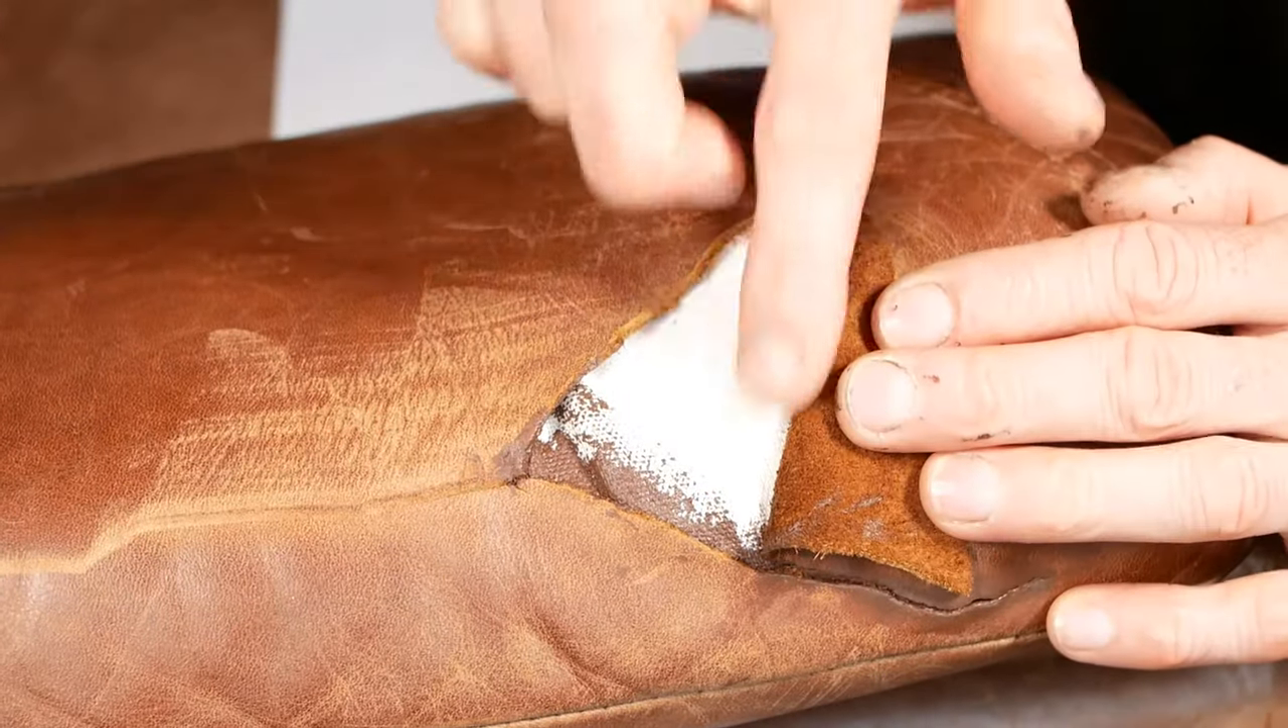OK, I've now got the lower section stuck down, but I haven't stuck the flappy bit down.